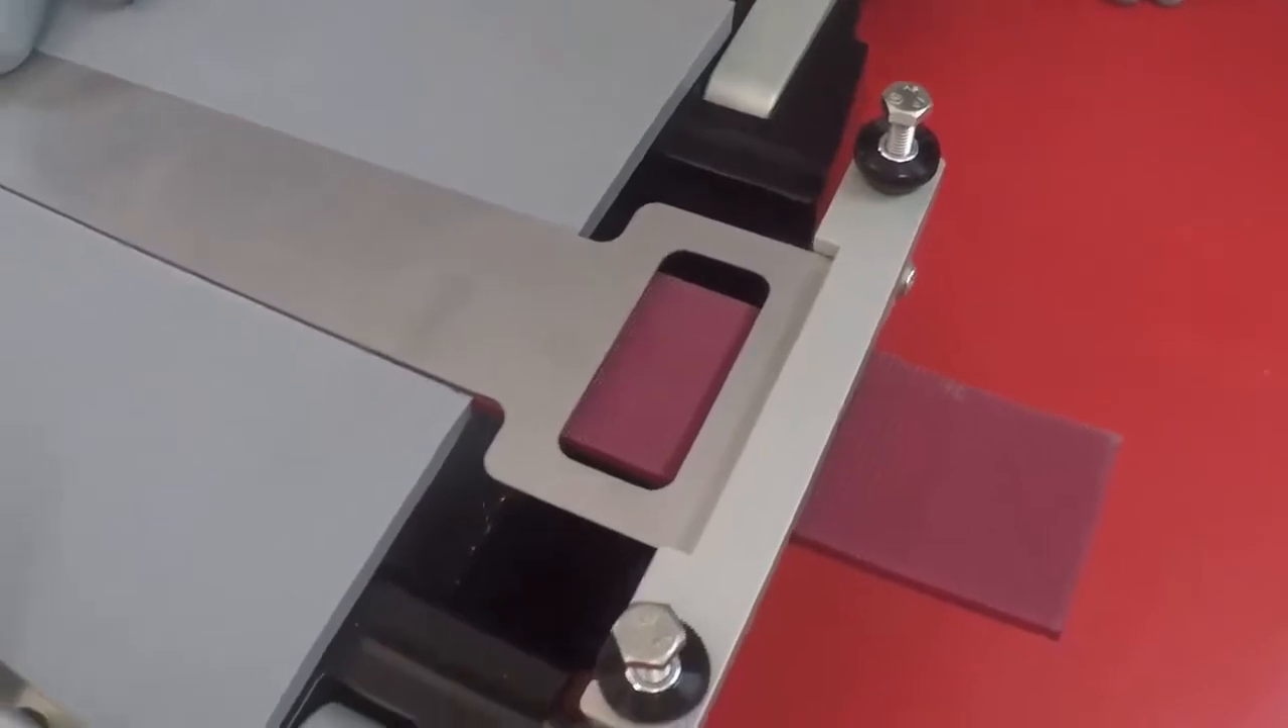Now we want to check the alignment of the pressure plate. It's important that it lies right over top of the belt itself. See how it's in good alignment there?